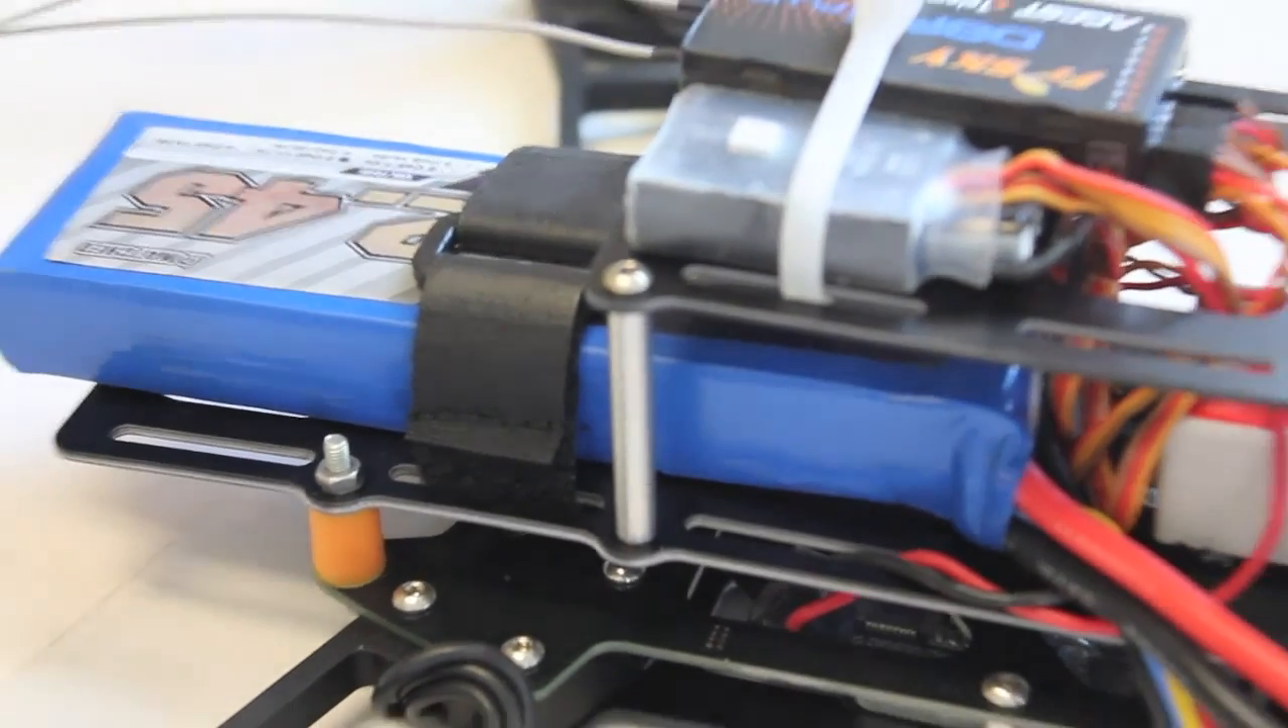Our 3S LiPo is now strapped into place.